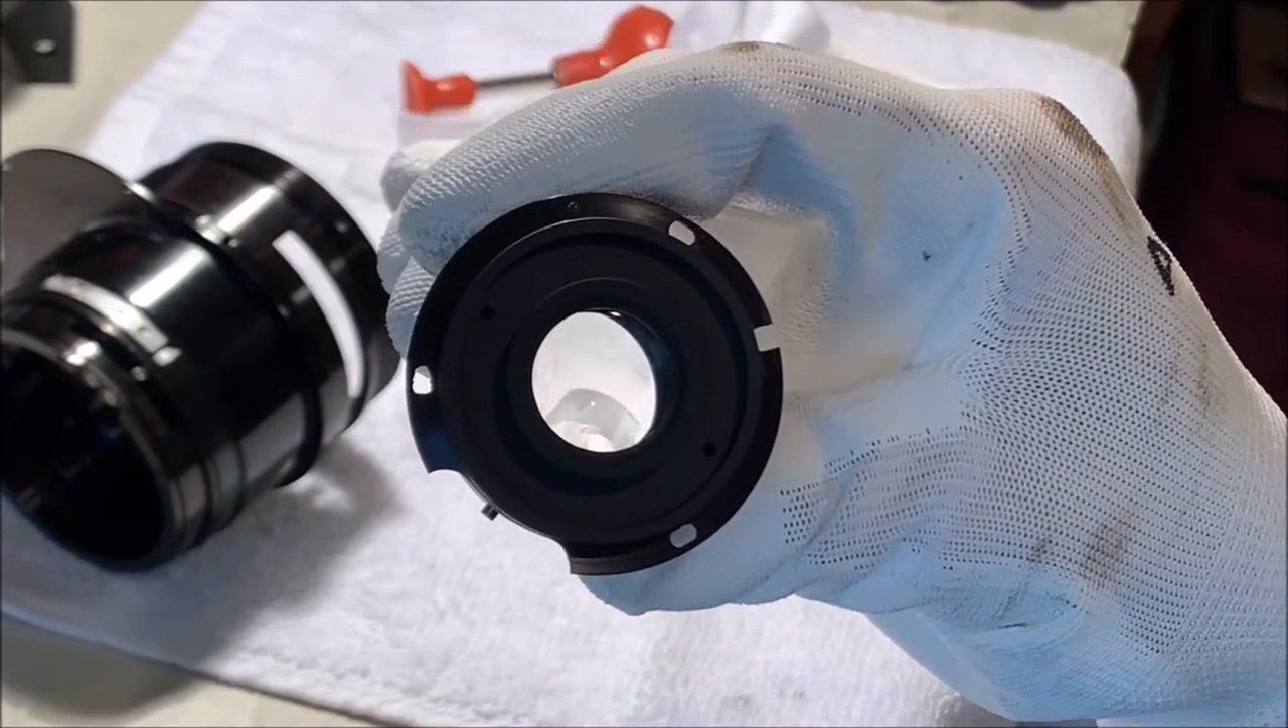Our rear optical assembly is back together and nice and clear.